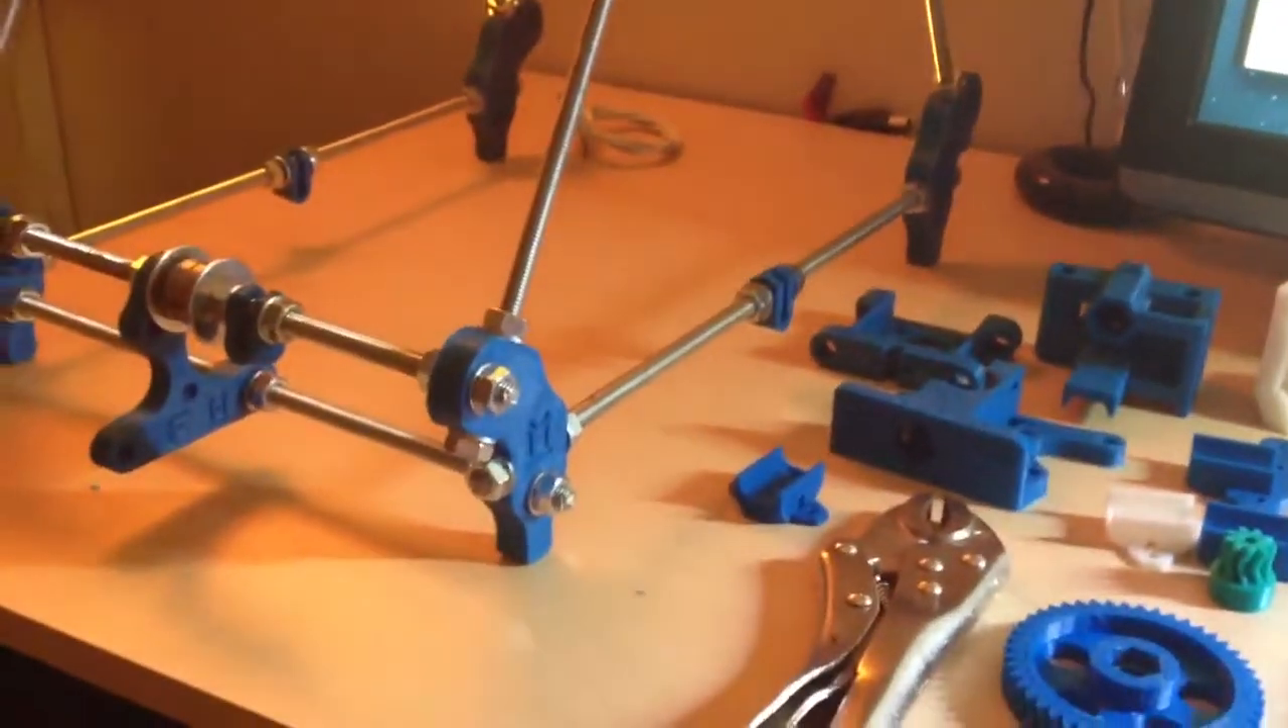So I've started building the frame for the 3D printer.